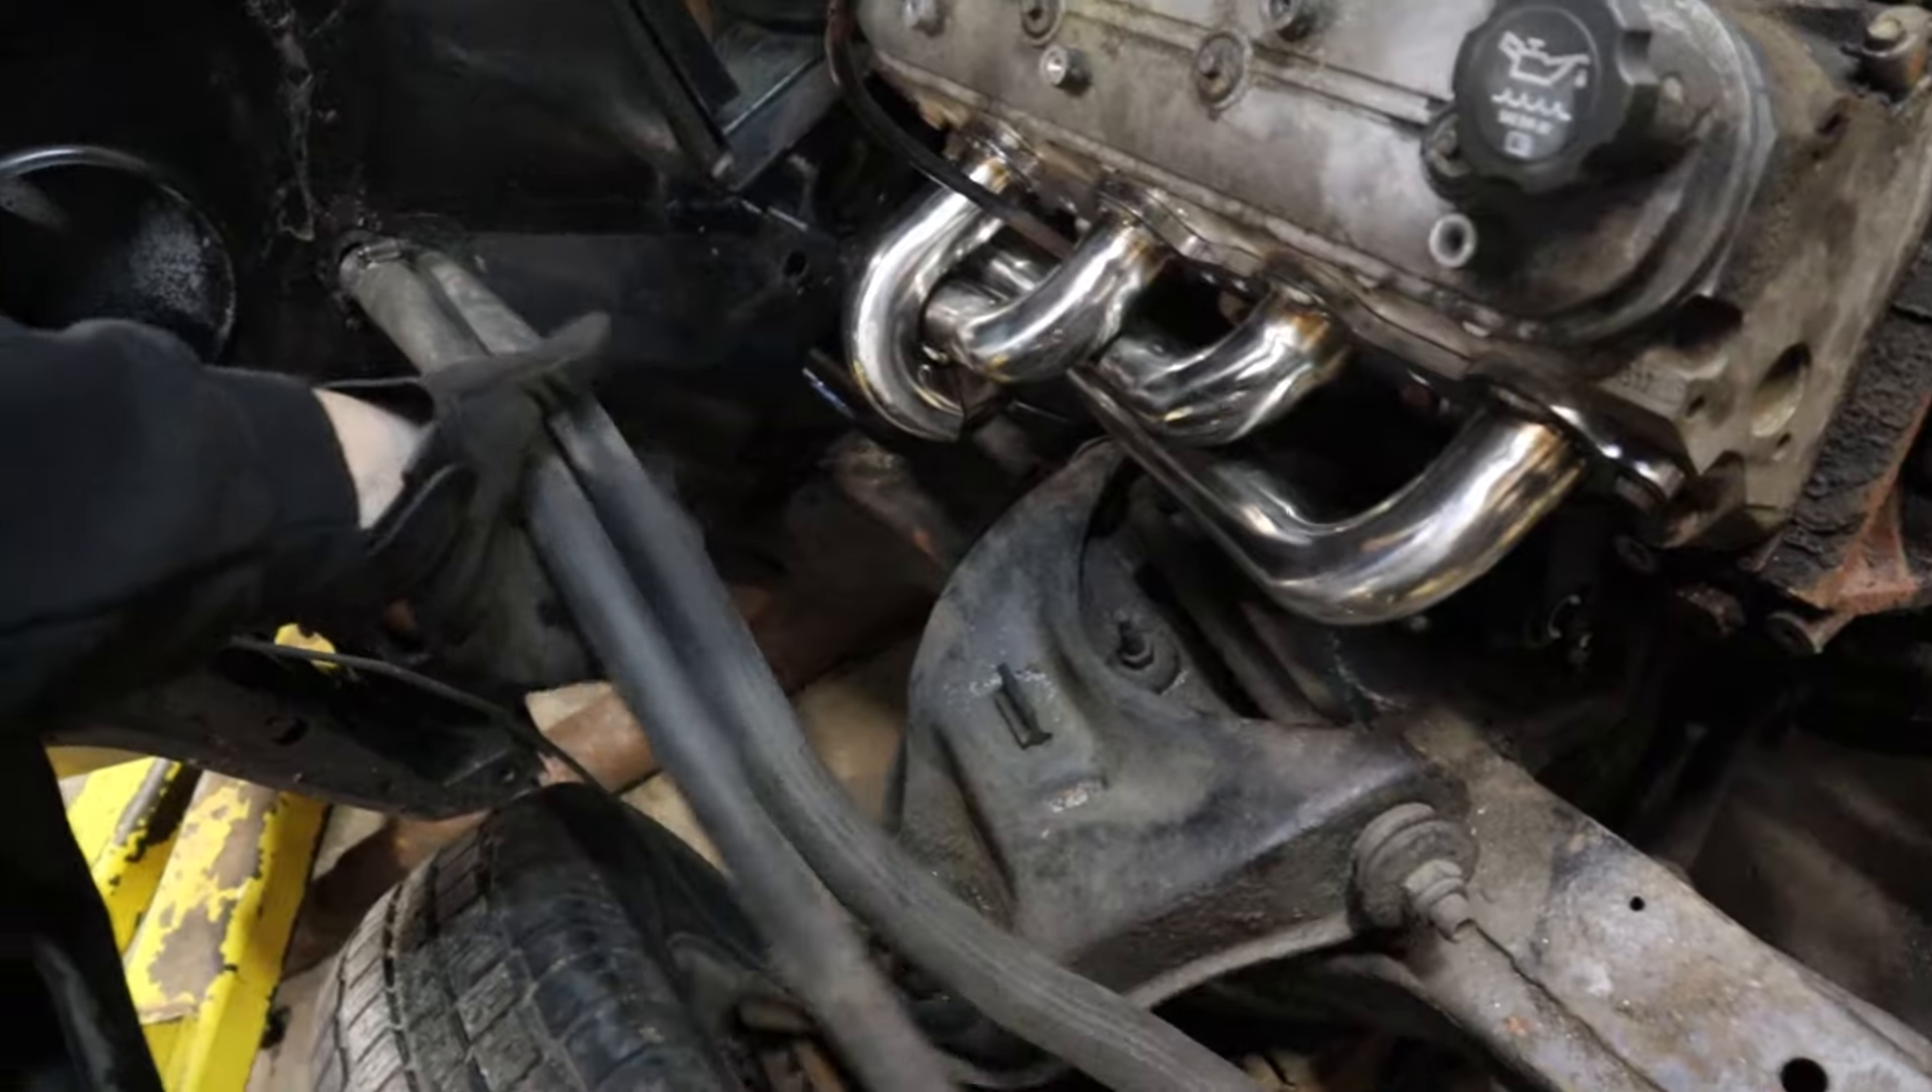I don't know why I haven't pulled these hoses off yet.